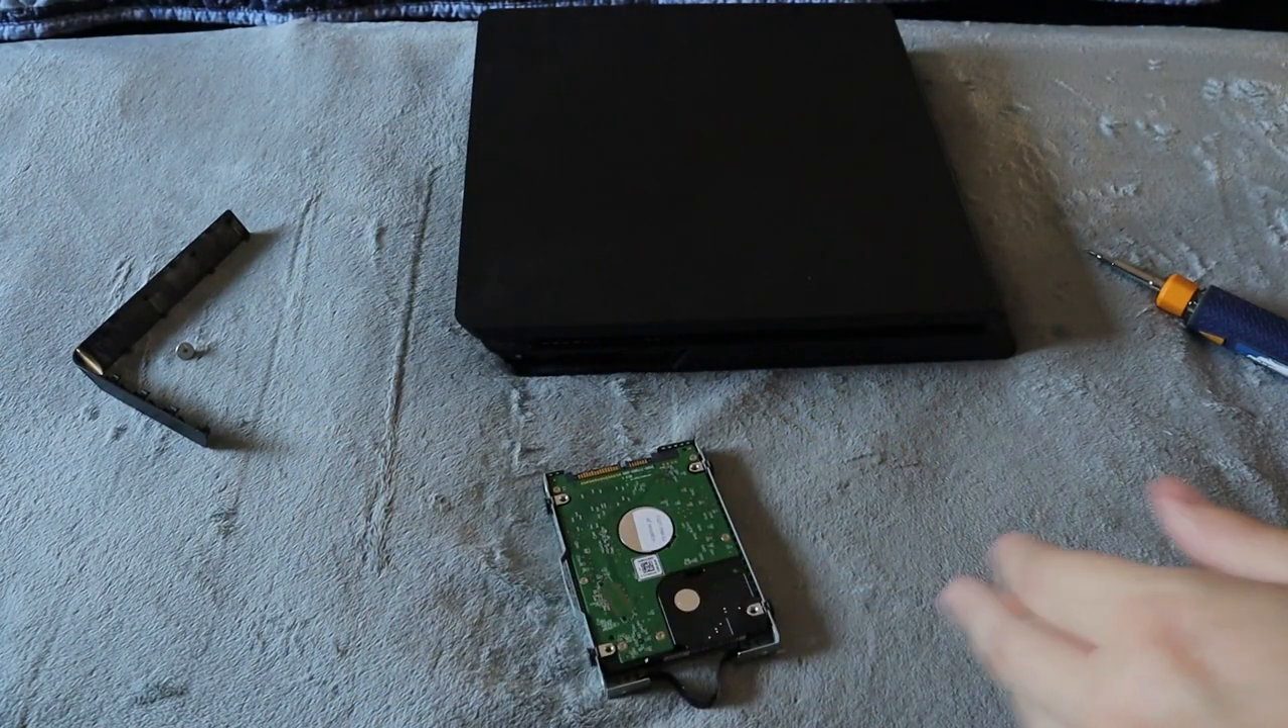And just like that your hard drive is already out.